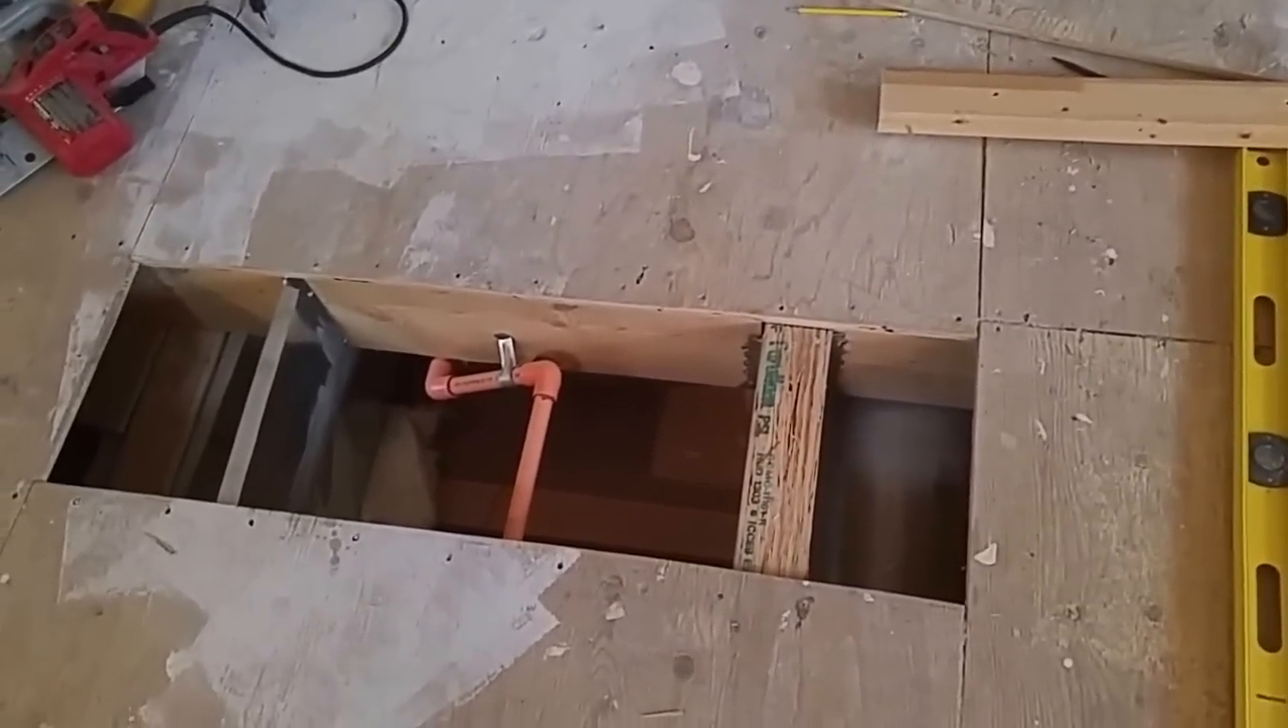Okay, so I've got this piece of the subfloor off.